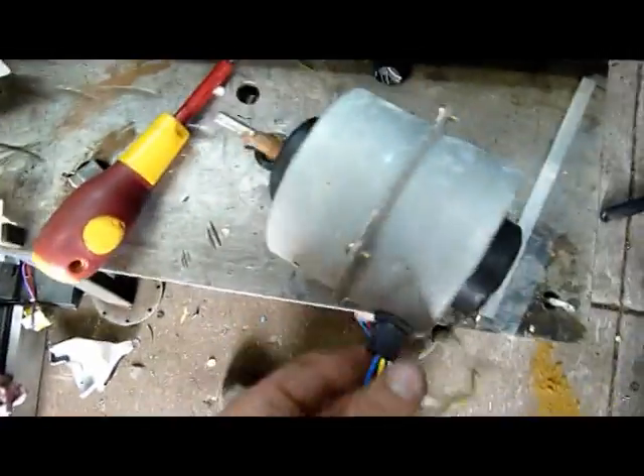I've got the motor out, it's a pretty simple standard induction motor, two speed.